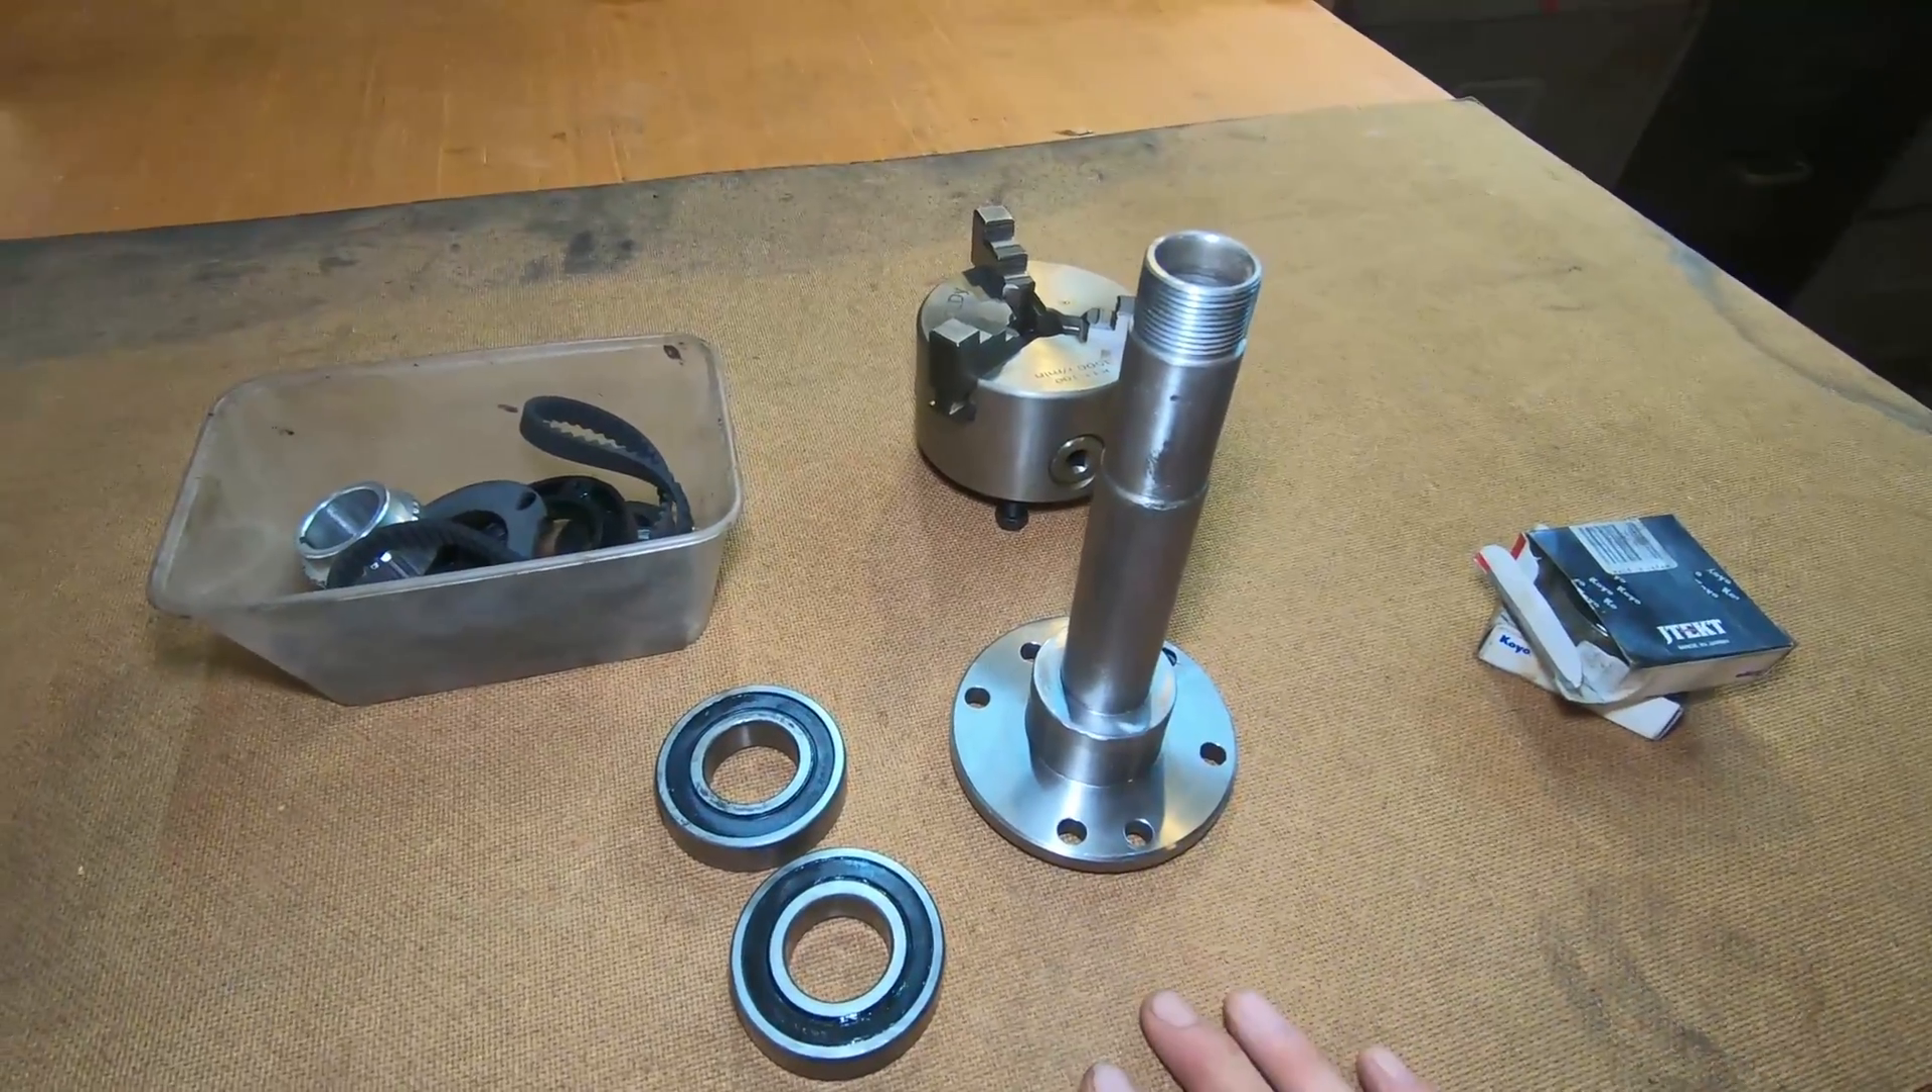The old bearings have taken off the spindle.